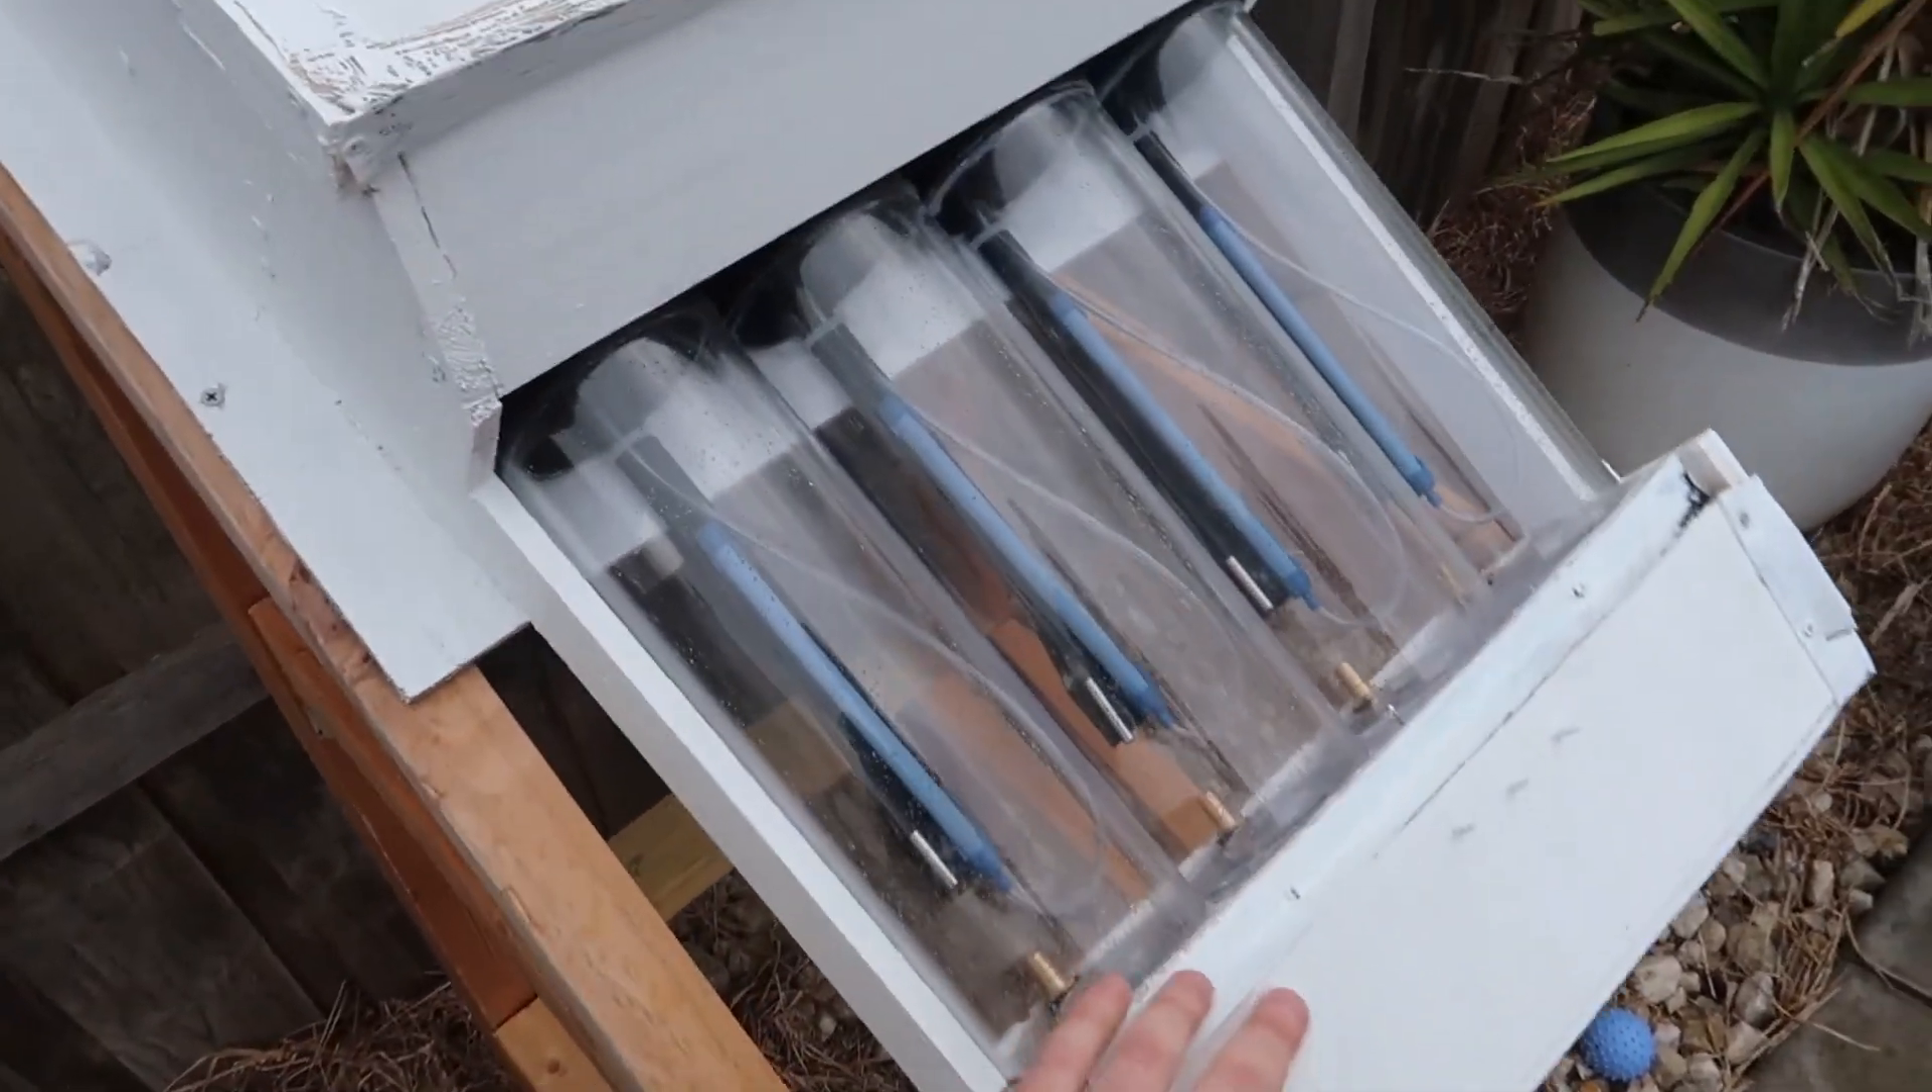You can see there I've actually put together the unit itself now it isn't enclosed yet.